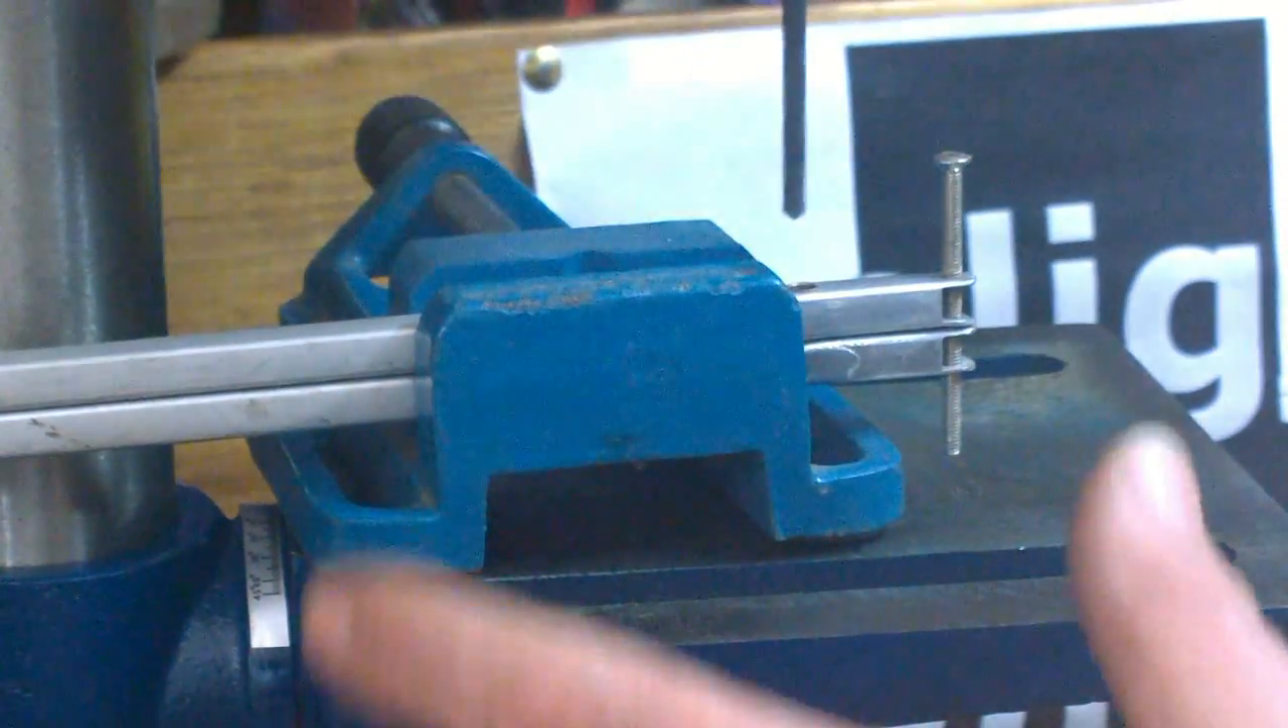I have the two arms securely clamped.